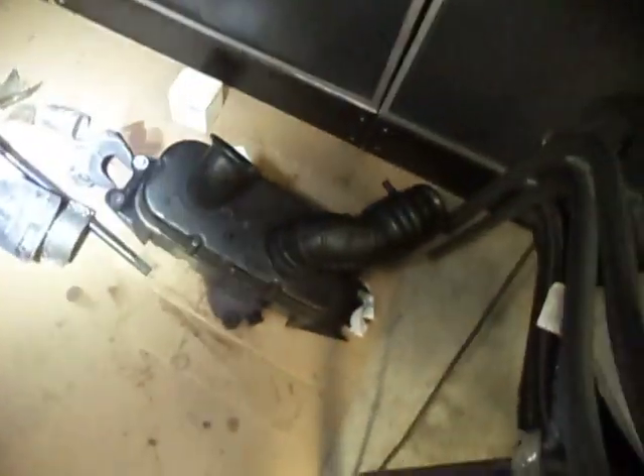And the air box is right over here on the floor. That's the first part I took out.